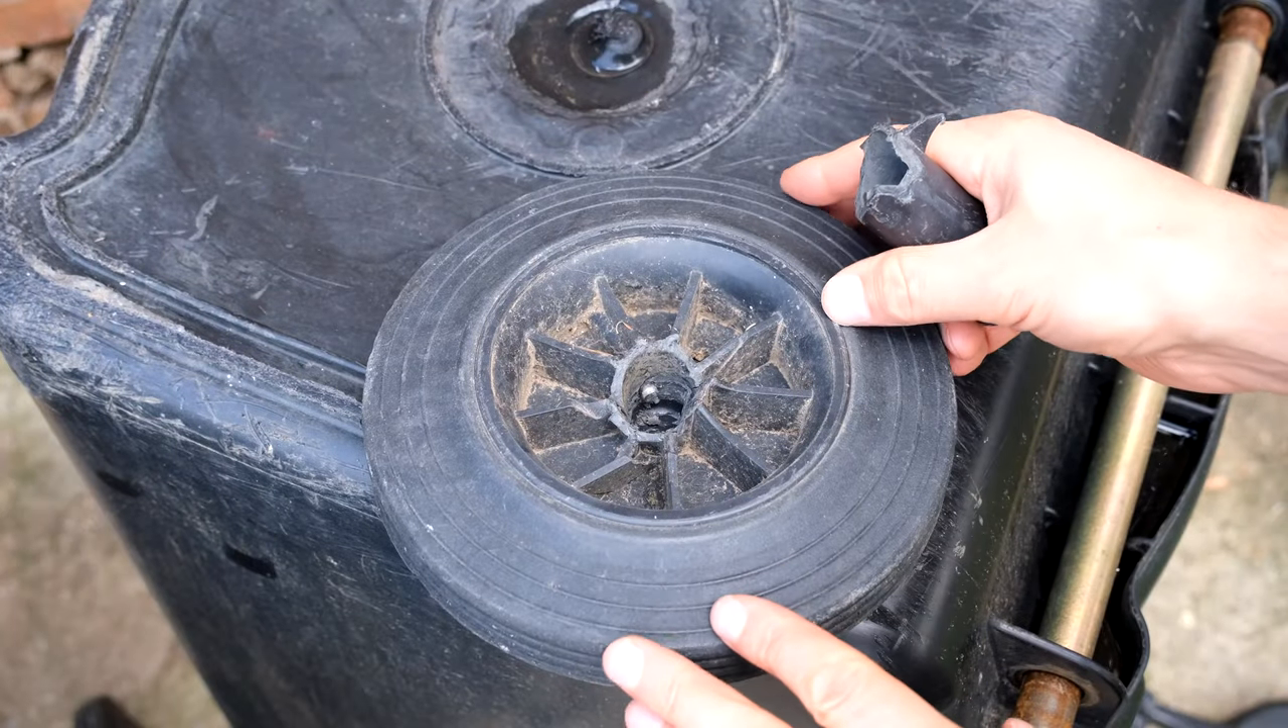Right over here i have the shaft and the wheel has broken off.